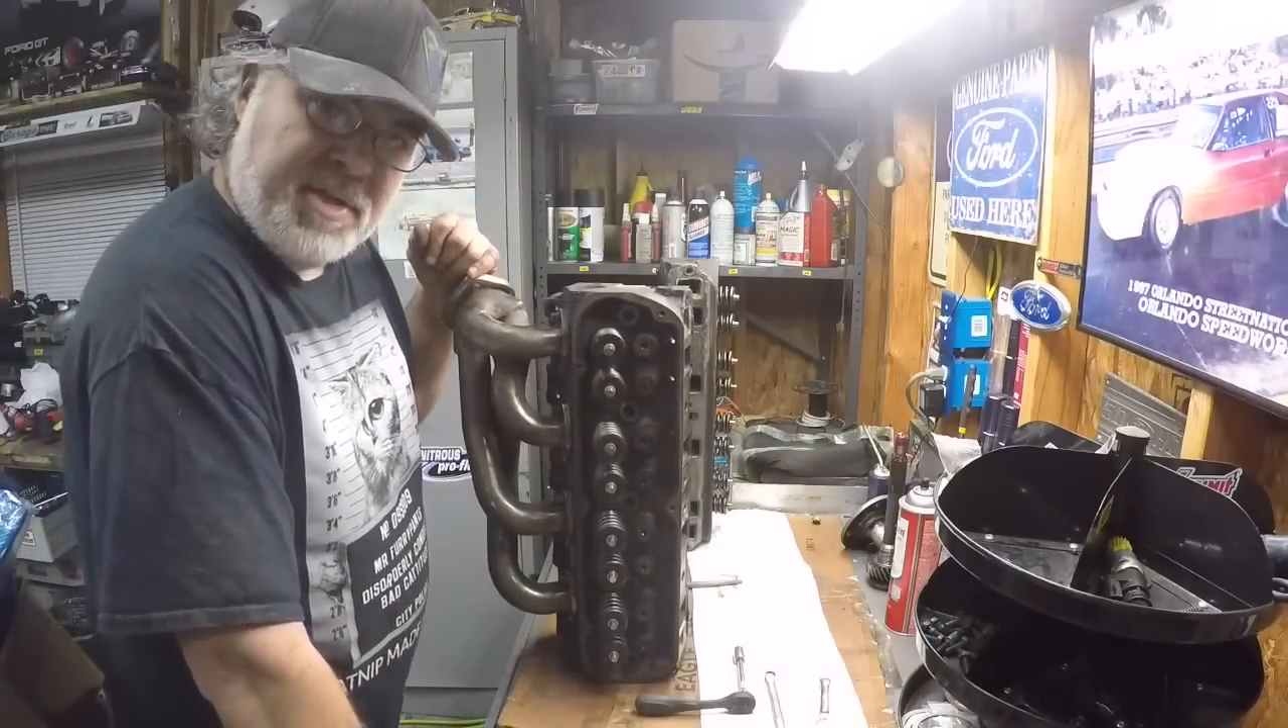Anyway we uh got our header bolted on.